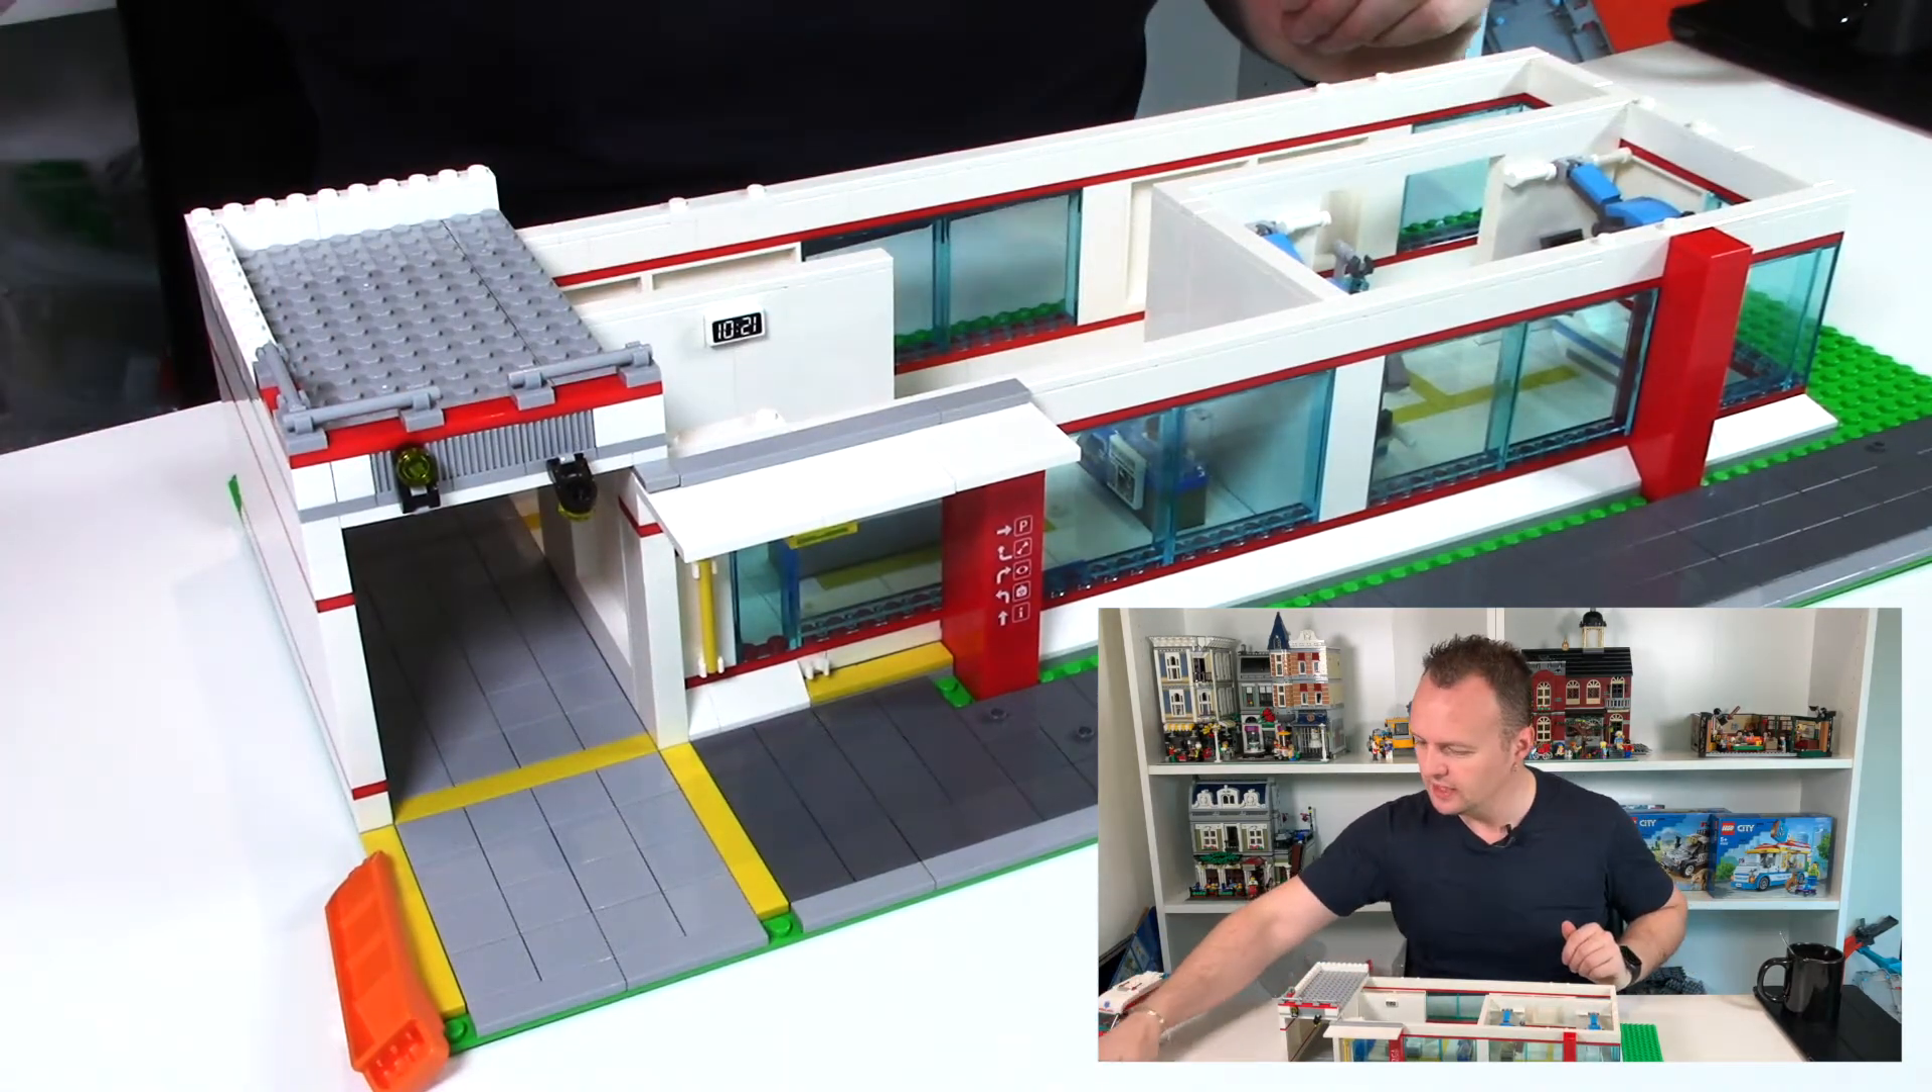So we've got the roof on the garage.